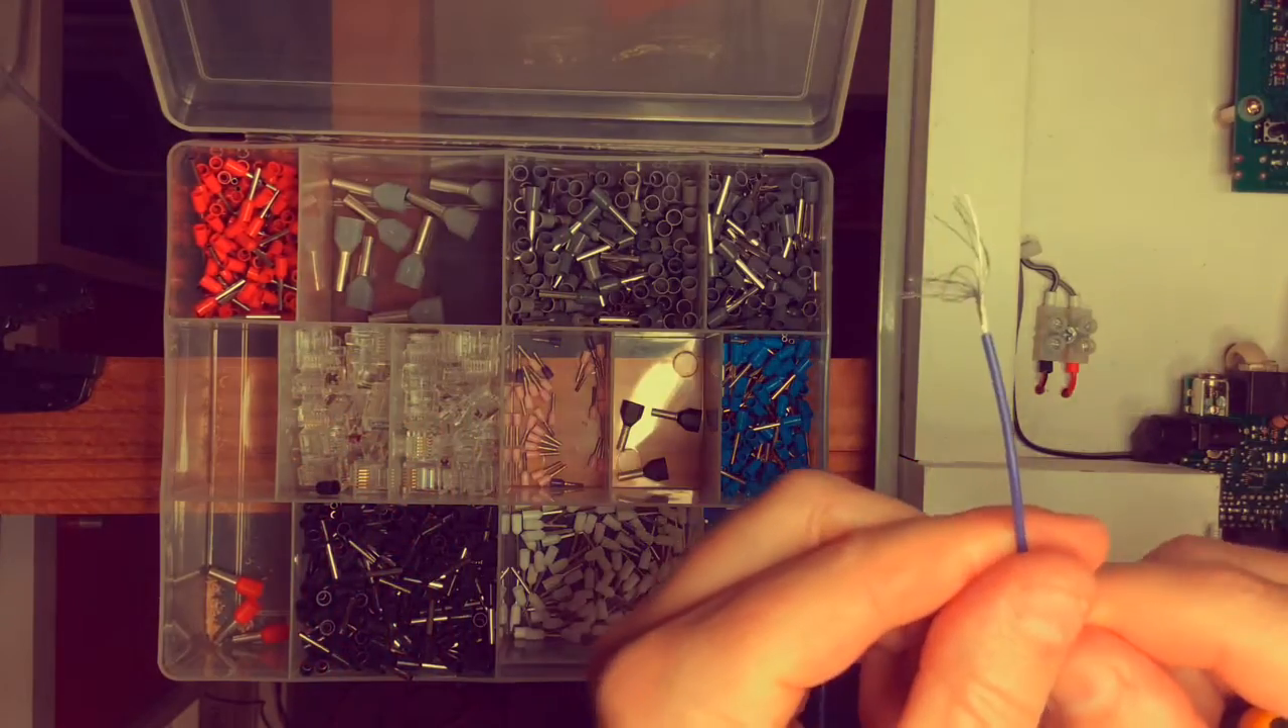Okay so here we have a wire that has not been crimped yet and so traditionally what we would do is simply give it a twist and put it inside the terminals.